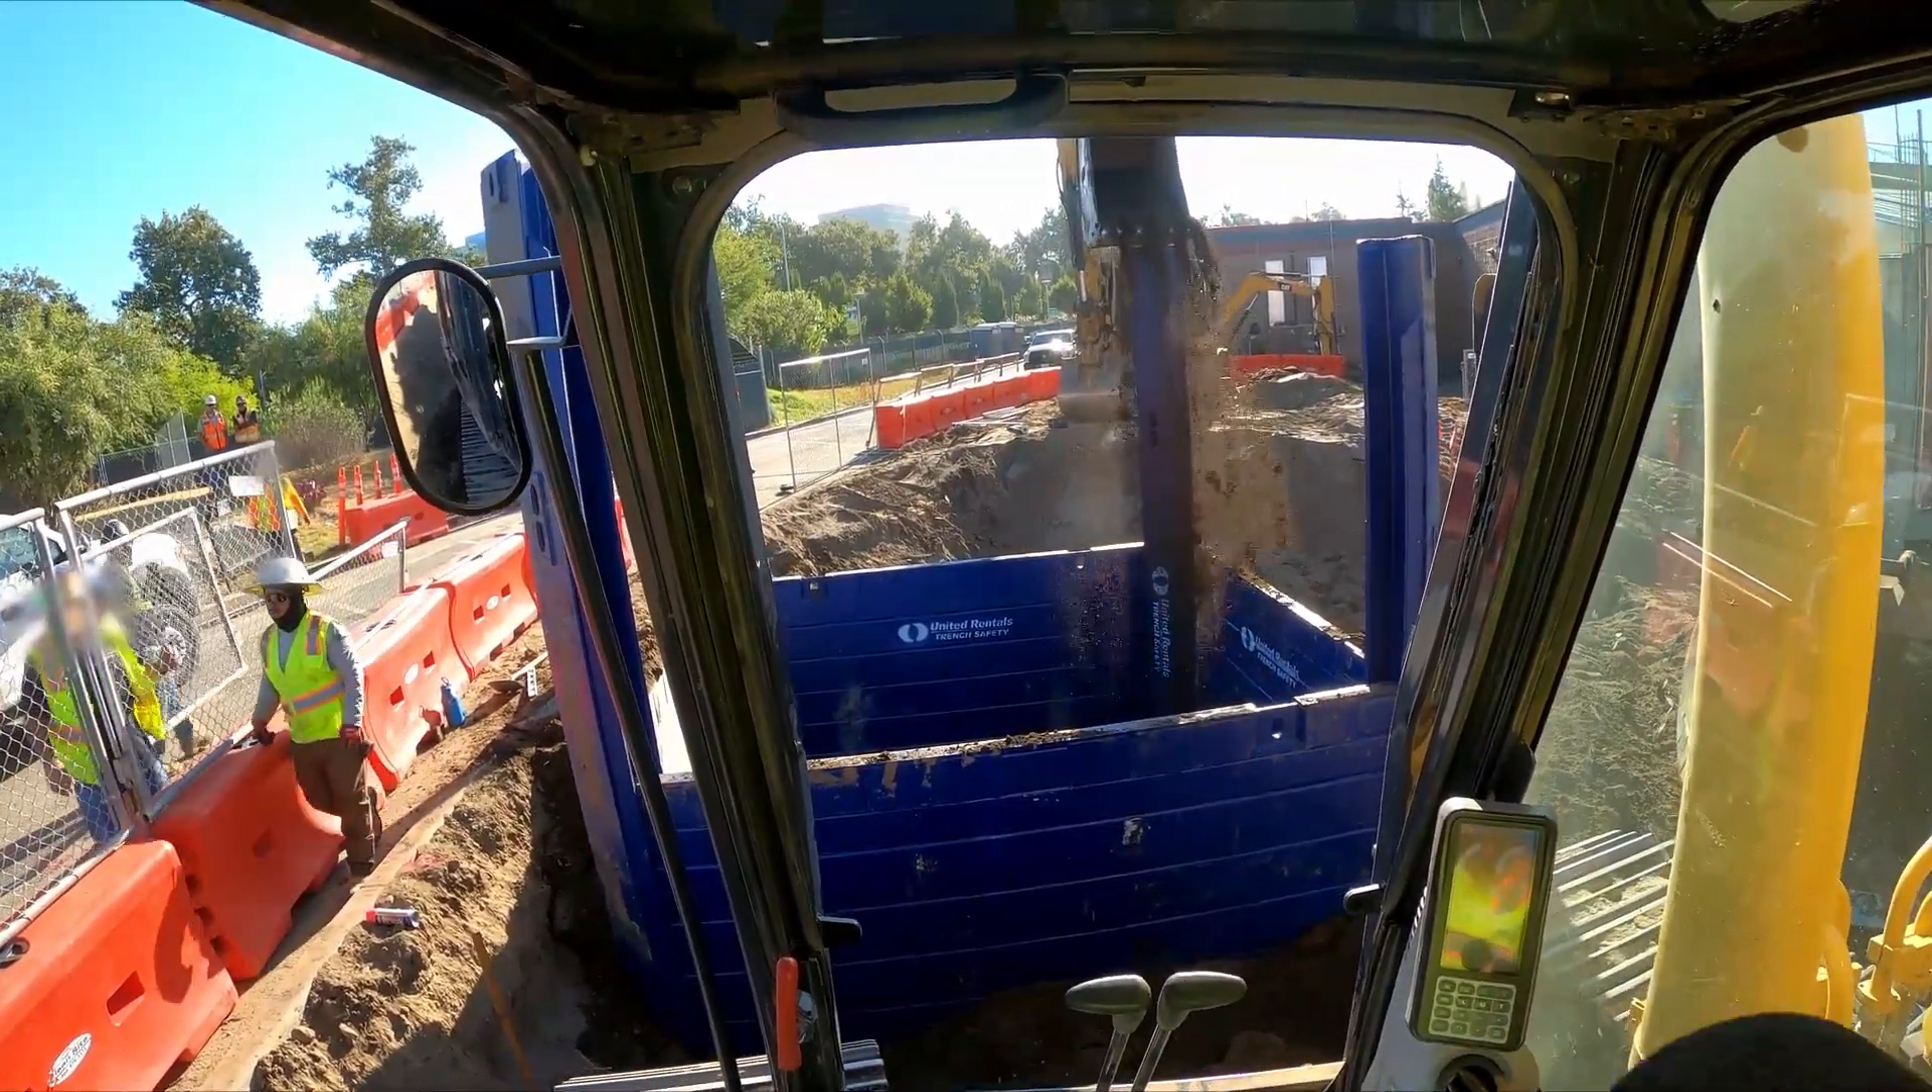The upper panels are in place so we're just going to start digging our way down and beating stuff into the ground slowly.